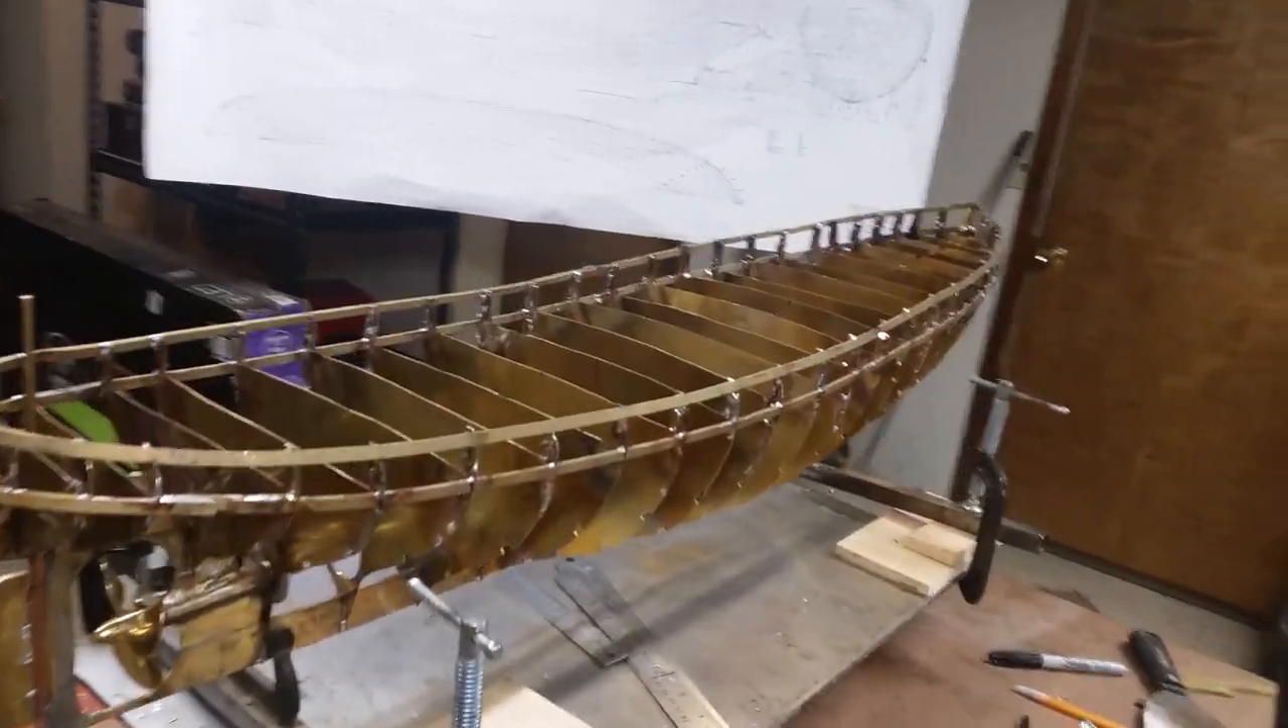Here's the boat with all the framing done at this point.